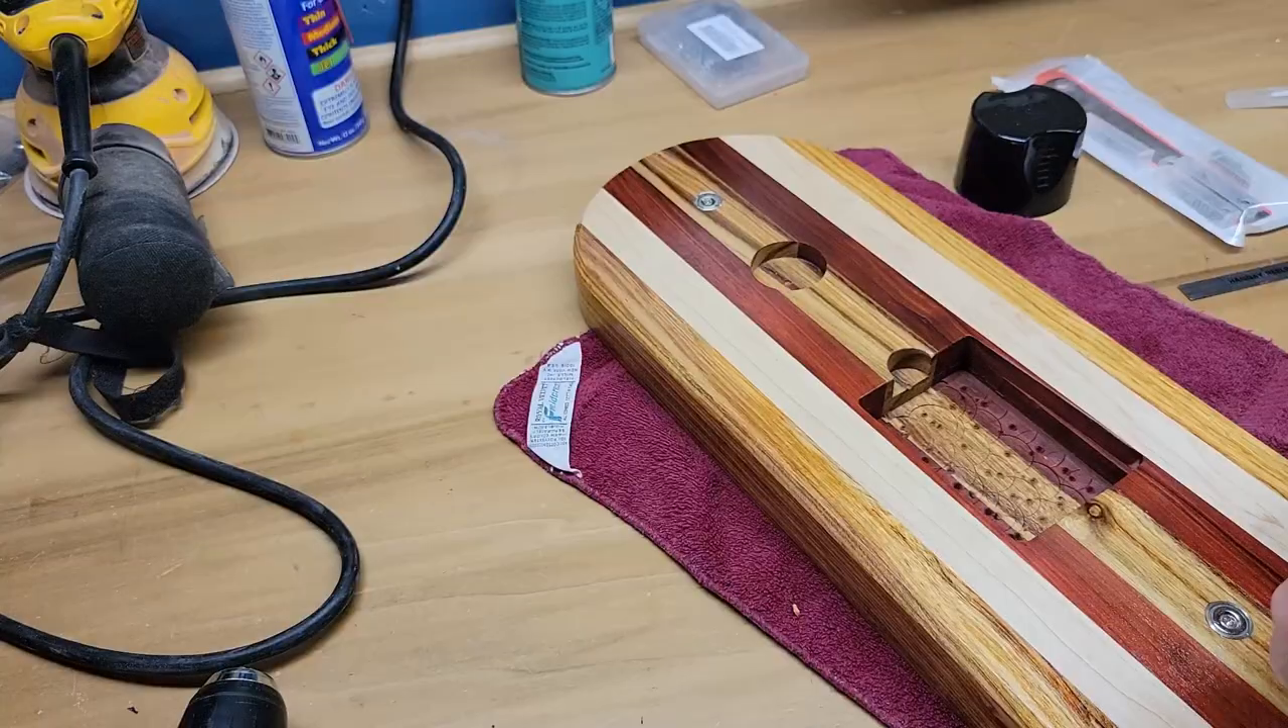Now the only thing left to do is insert the felt. Where the playing cards go.